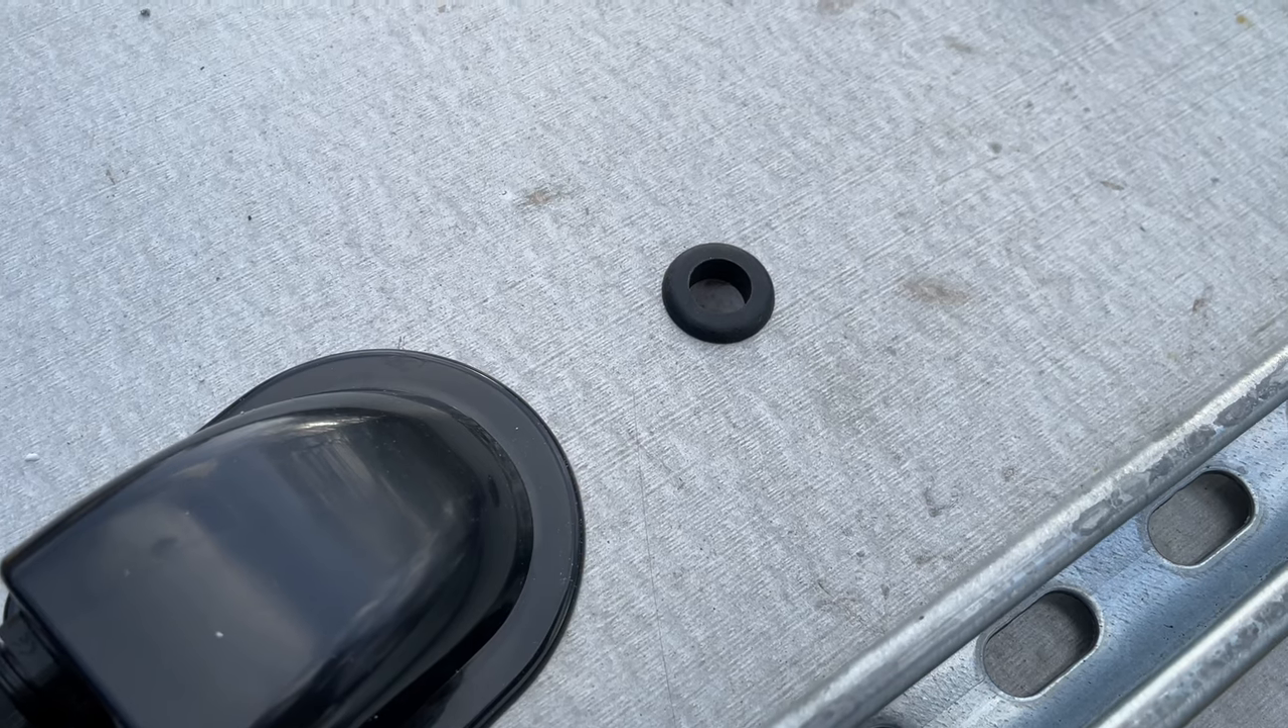I step drilled out the metal and installed one of these rubber grommets here.